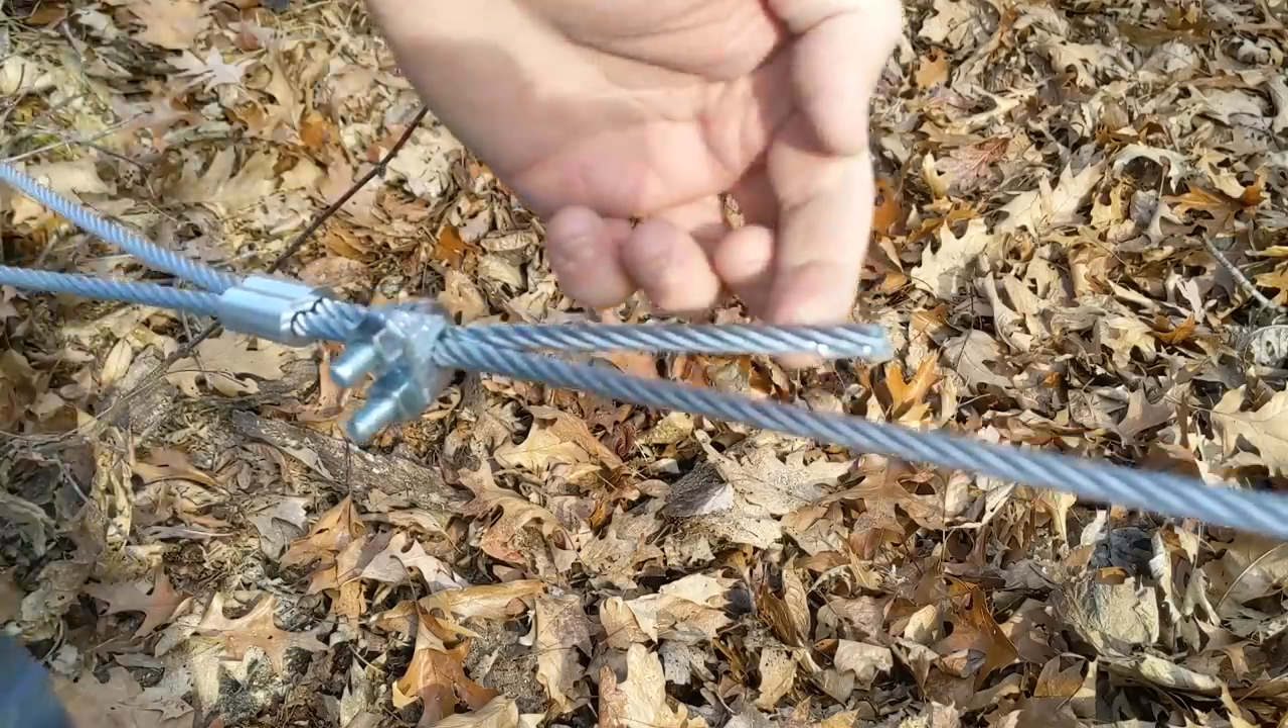So now with the clamp on, things aren't going to shift around.